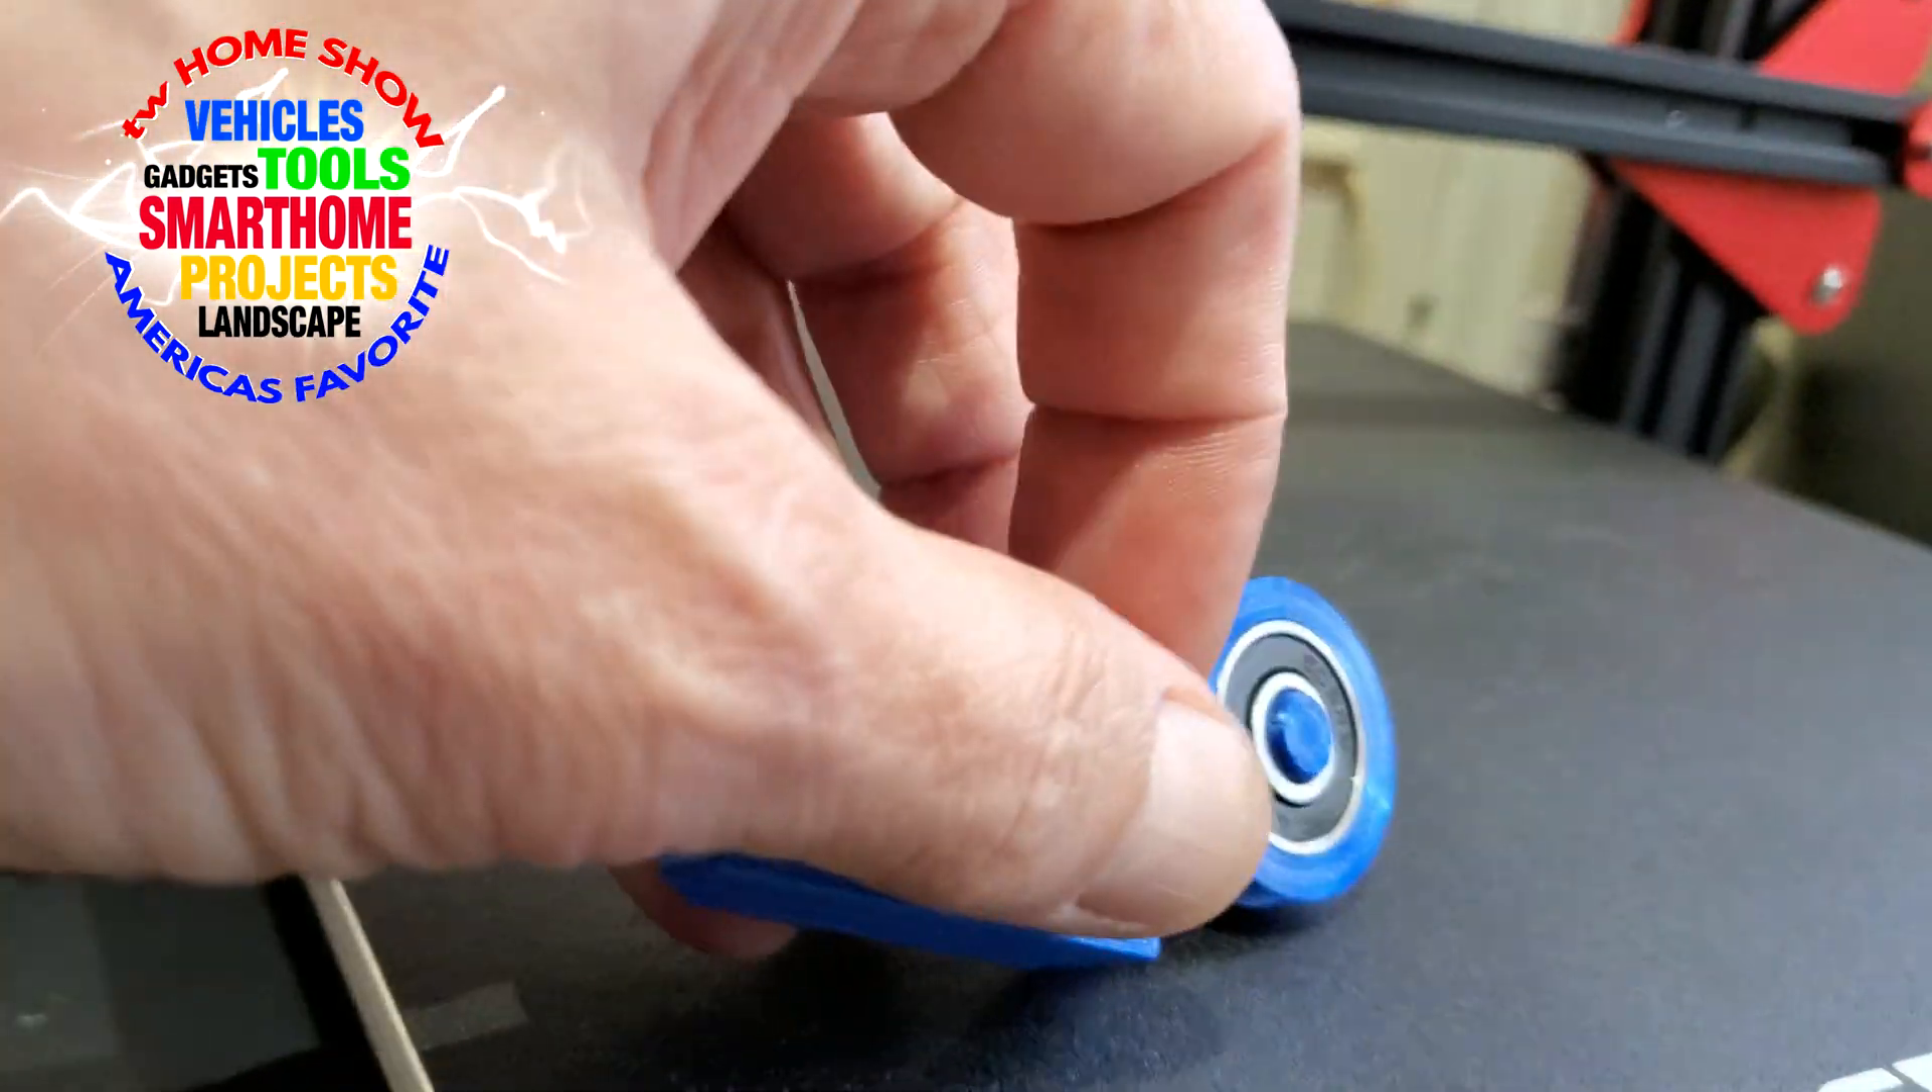Here's the bearing pressed onto this pulley.